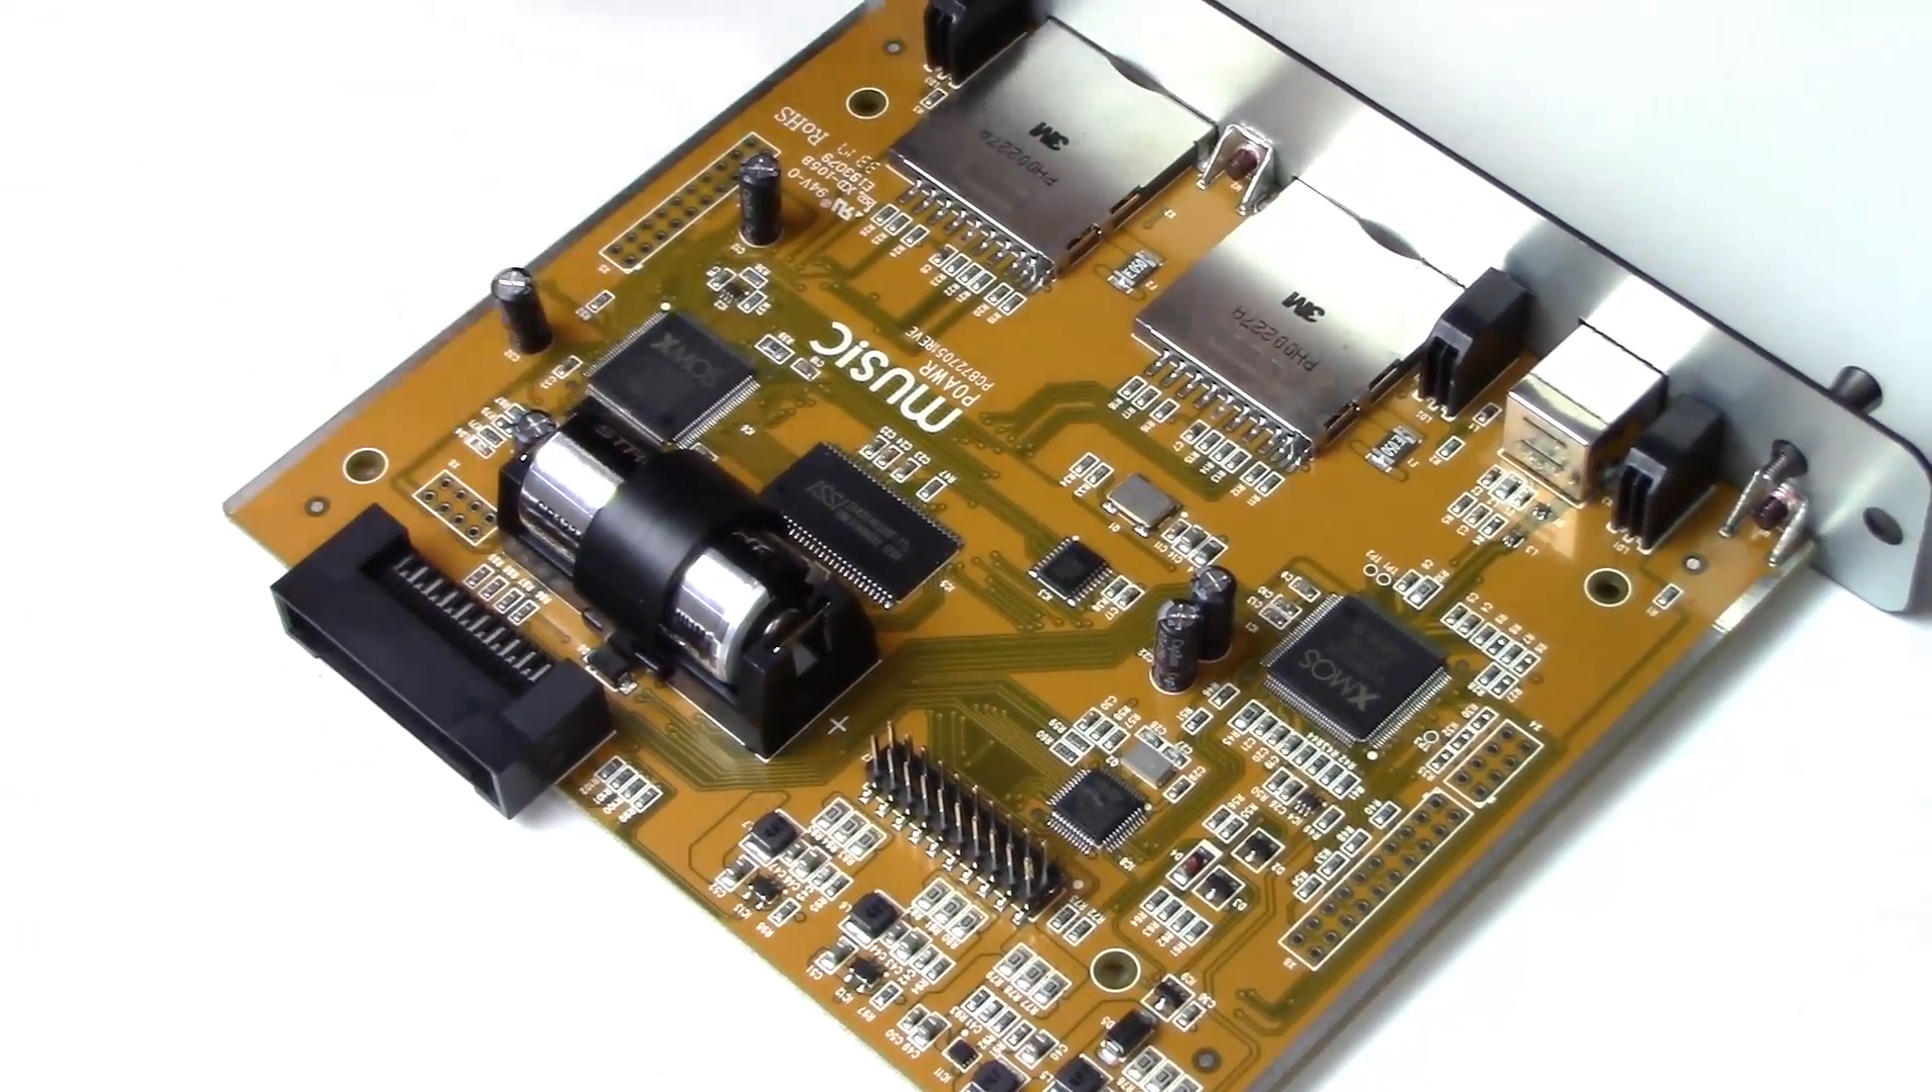So the battery is installed.